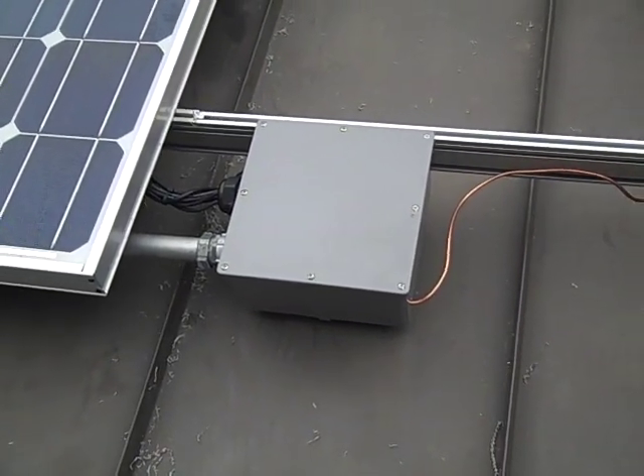The combiner box is buttoned up everything's been tested for polarity on the strings.